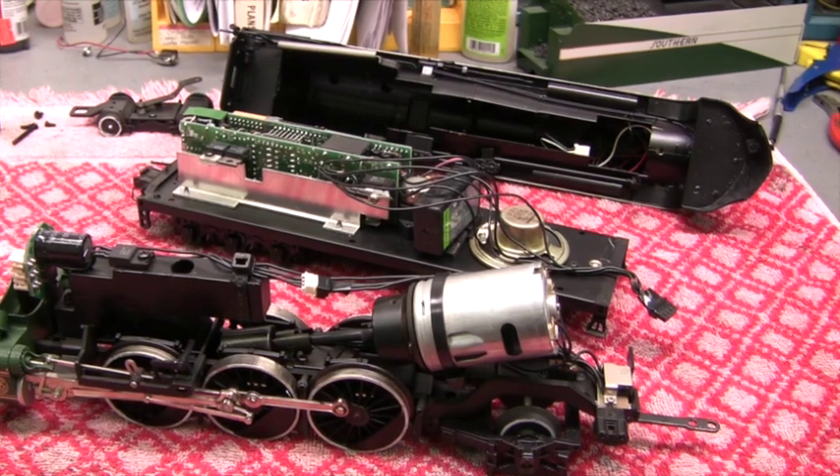Okay, now I've got the engine and the tender apart.